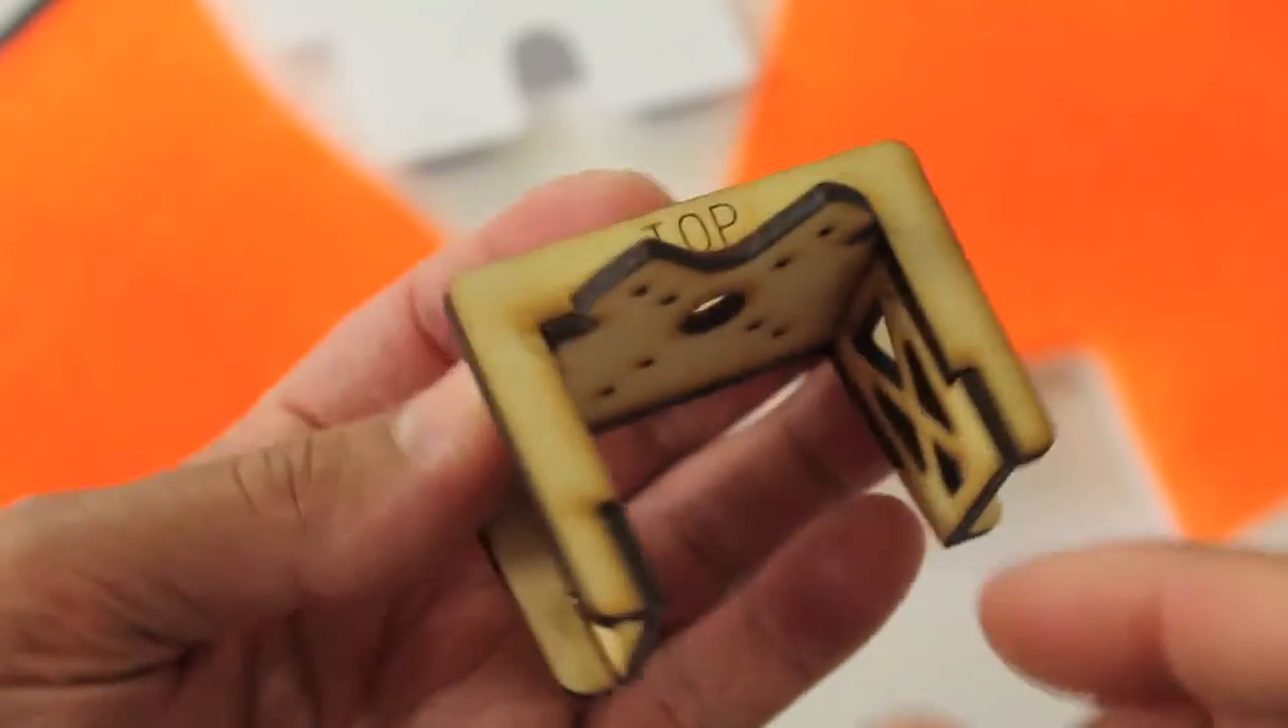So what I did is I mounted, I basically glued the sides to this back piece, sprayed a little accelerator and let that dry.